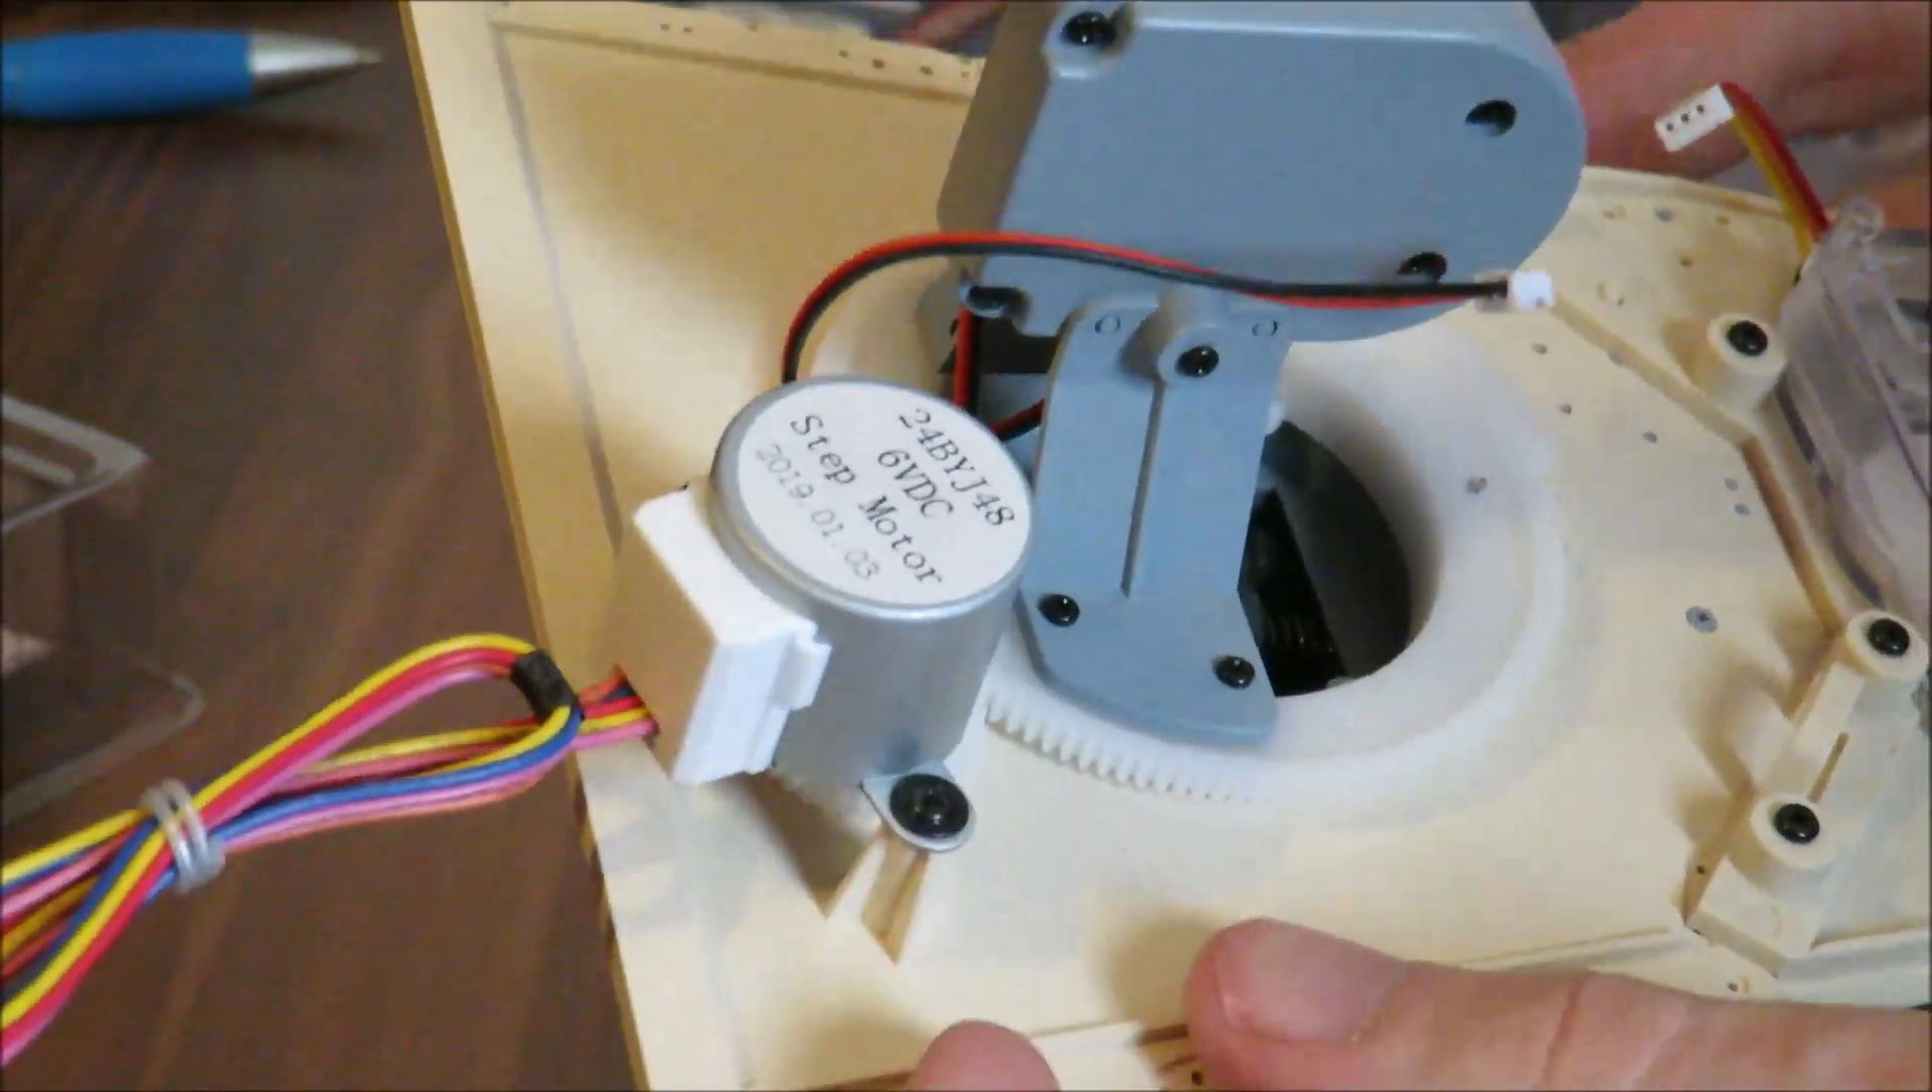Hier haben wir jetzt den Schrittmotor mit den entsprechenden Schrauben am Oberdeck befestigt.